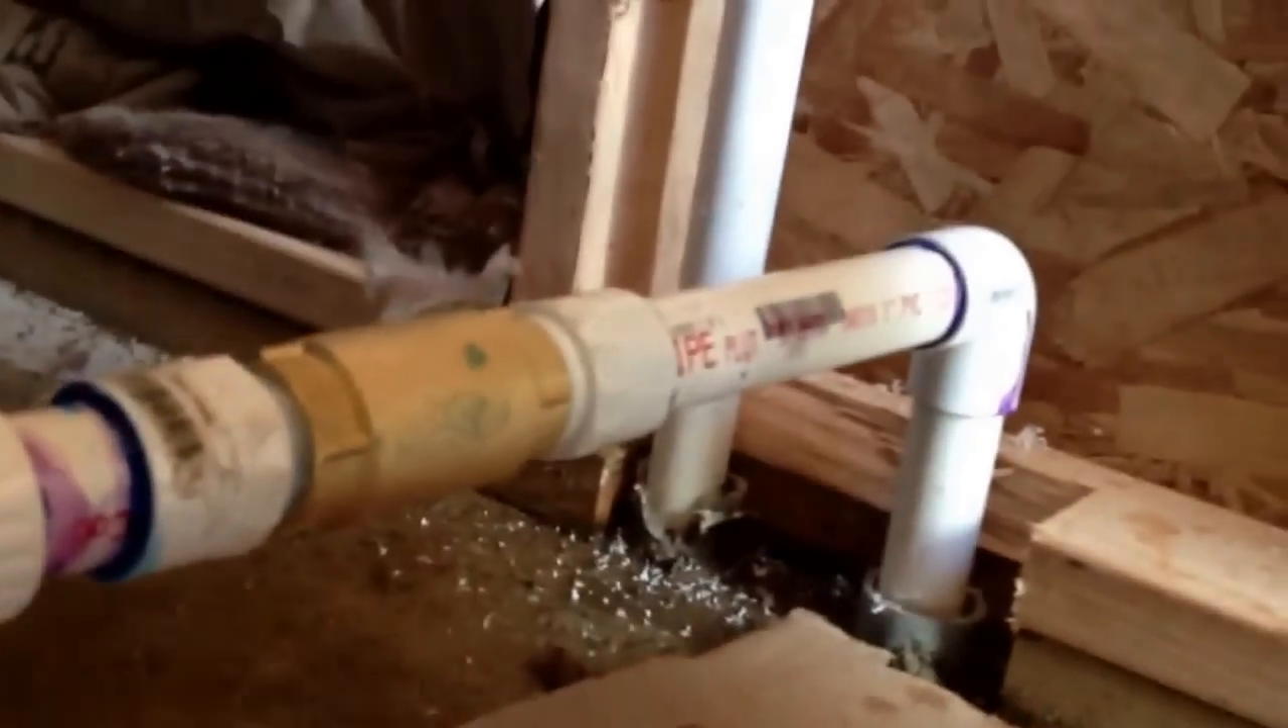There is the pipe. Connected up.